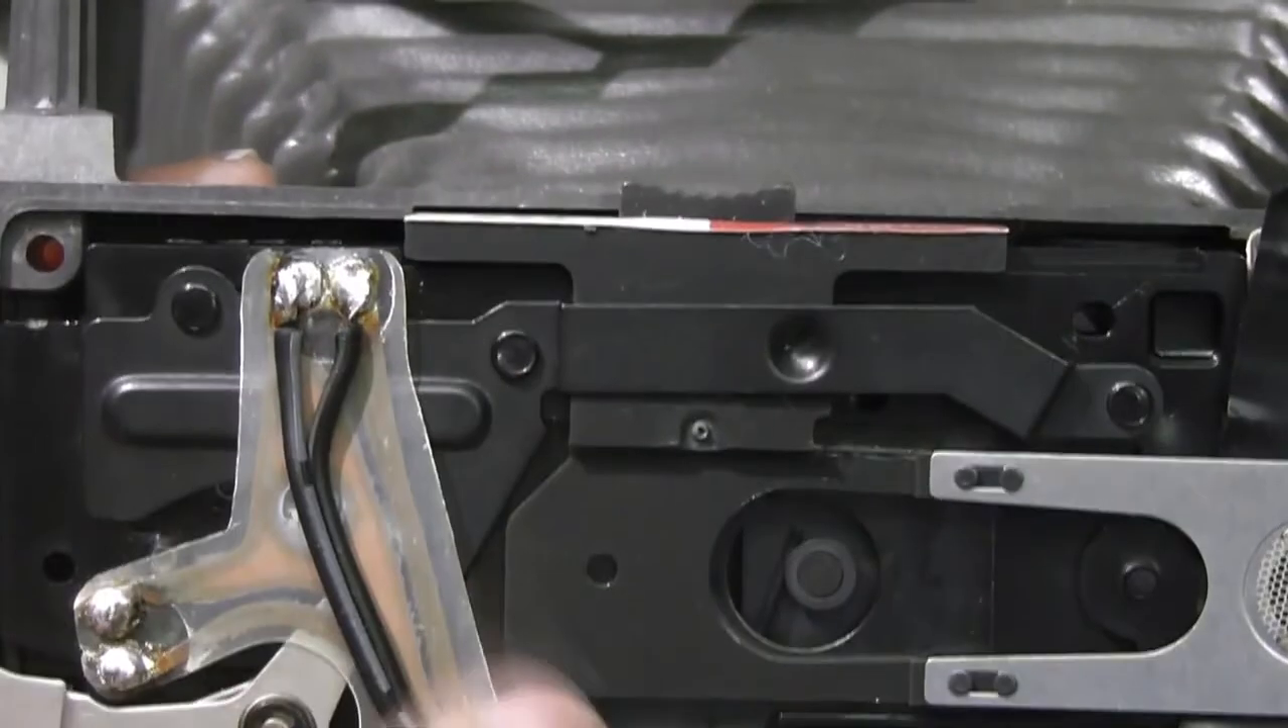The two ends of my manual shutter release switch are soldered onto those contacts there.